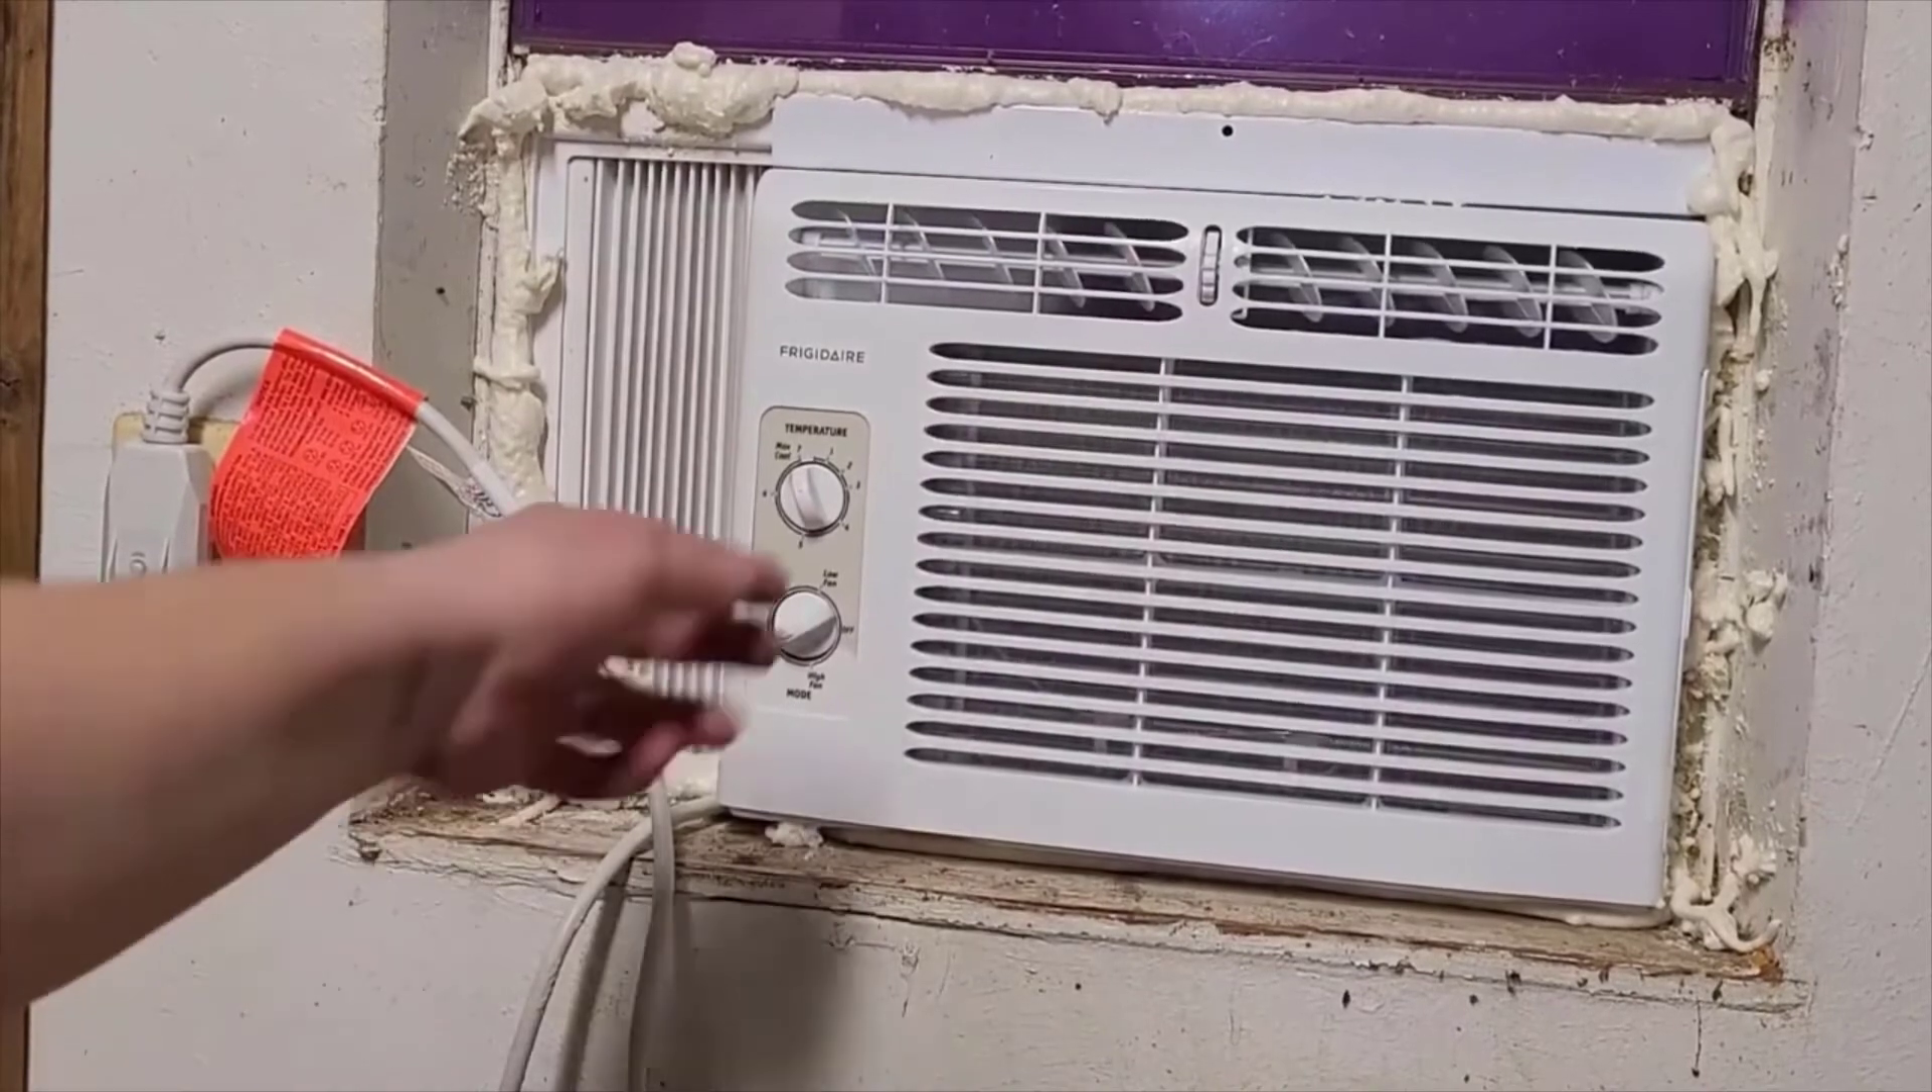But this air conditioner fits in here and works perfectly for me.